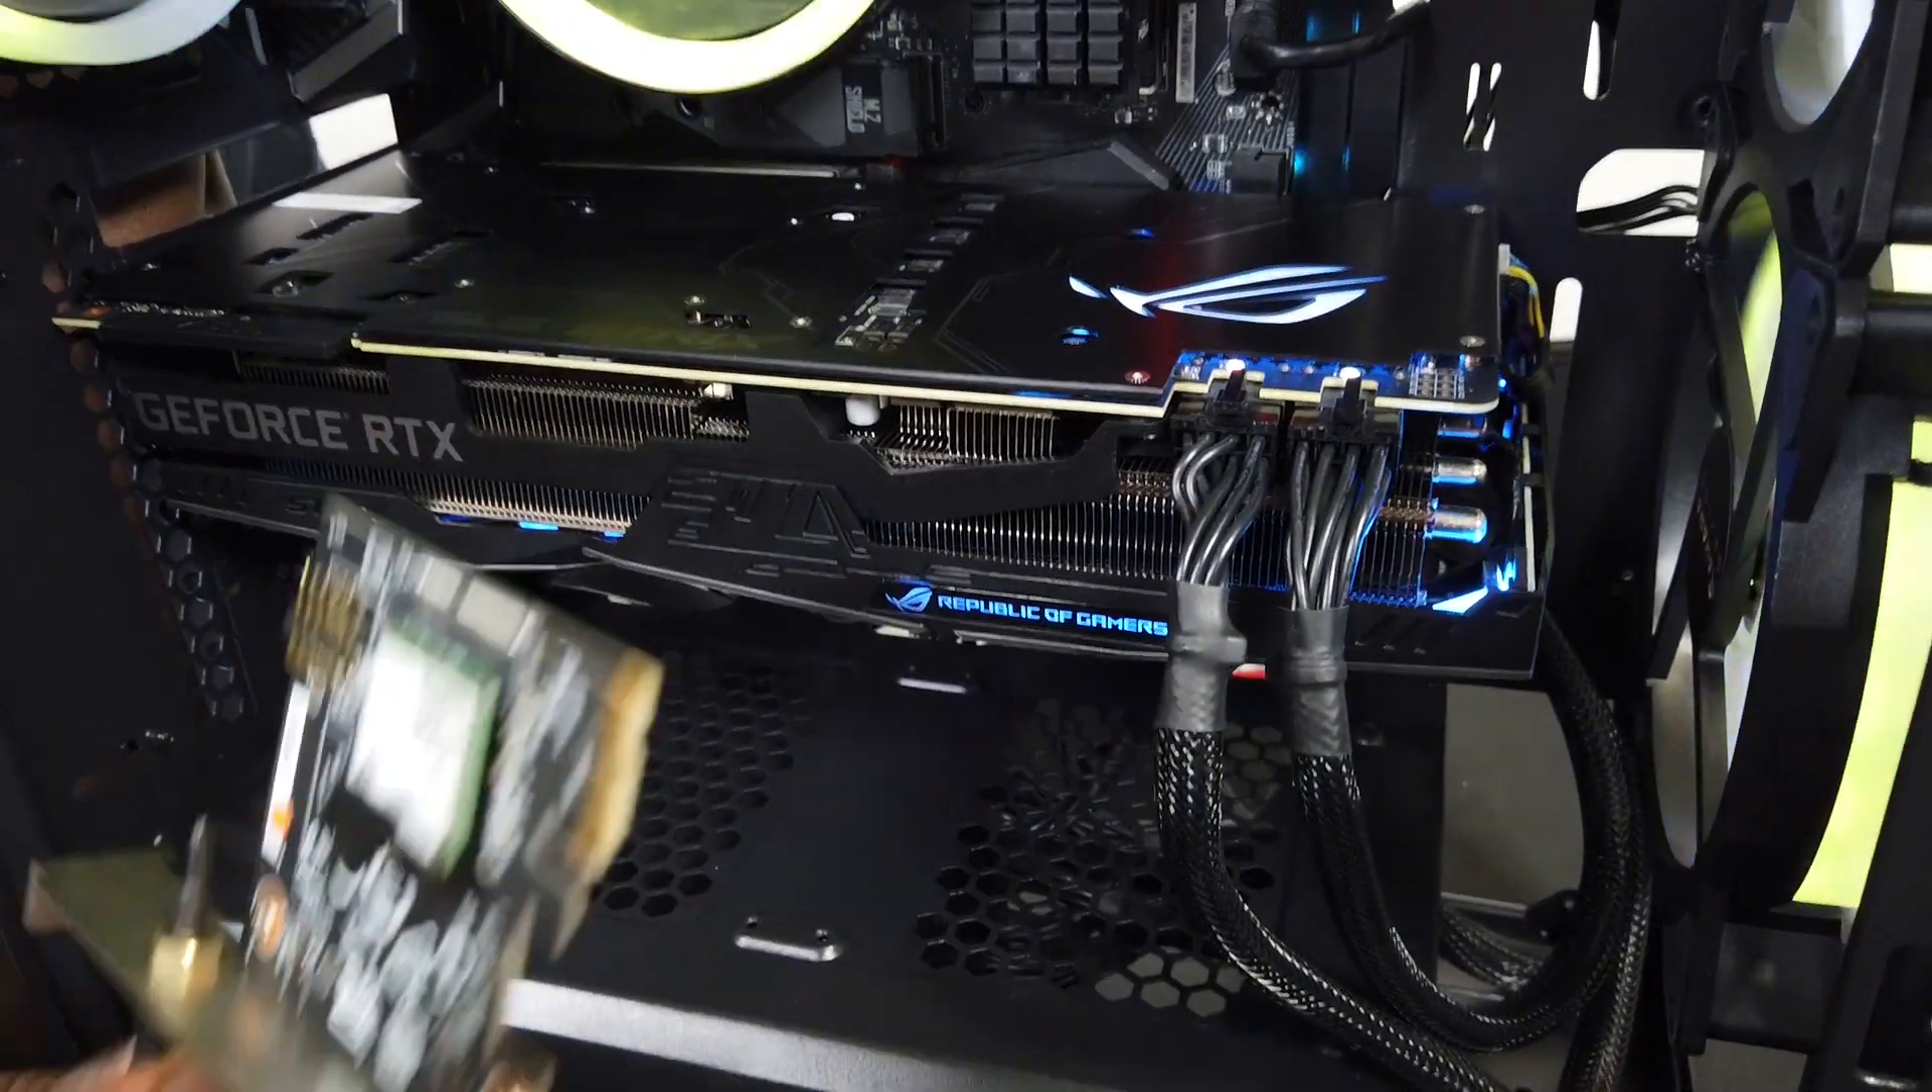I've still got to put my wireless card in the bottom, which I haven't done yet.